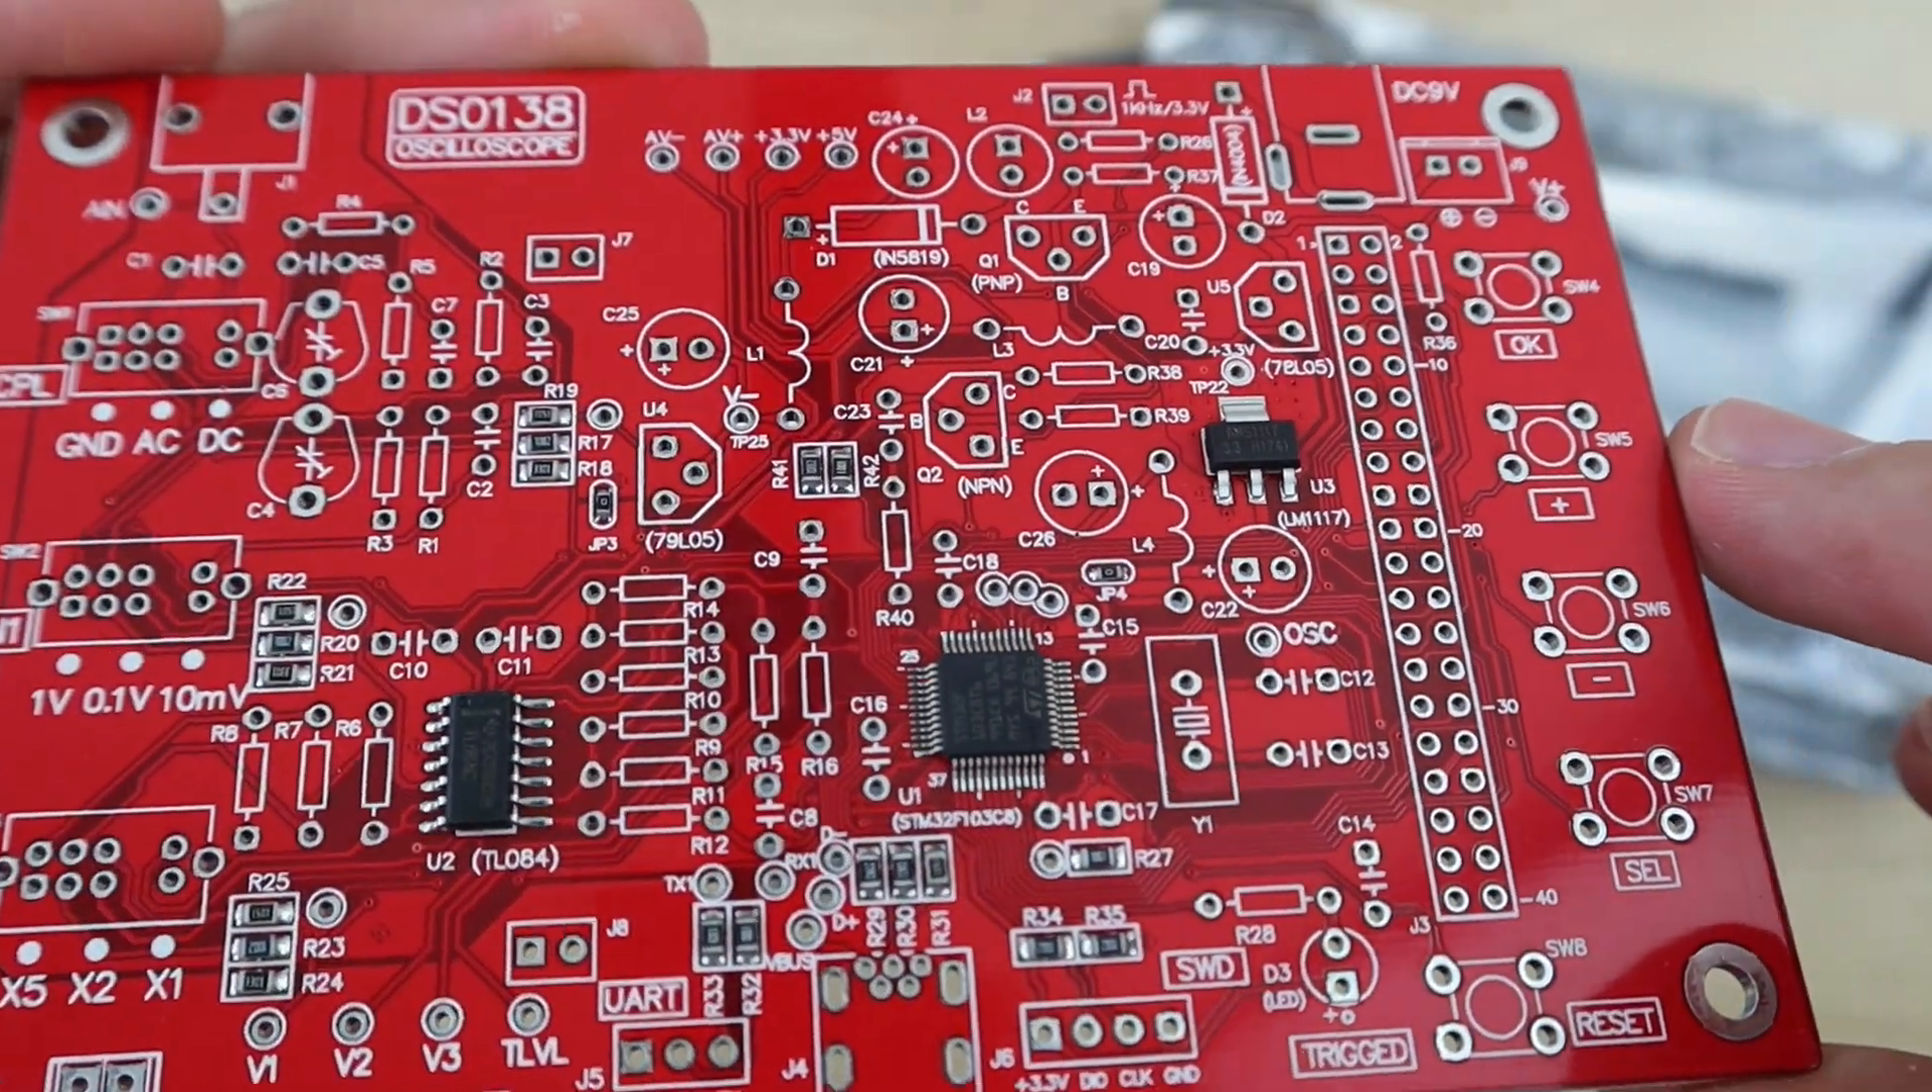The surface mounted components come already installed but there's still quite a lot of work to be done to complete the oscilloscope kit.